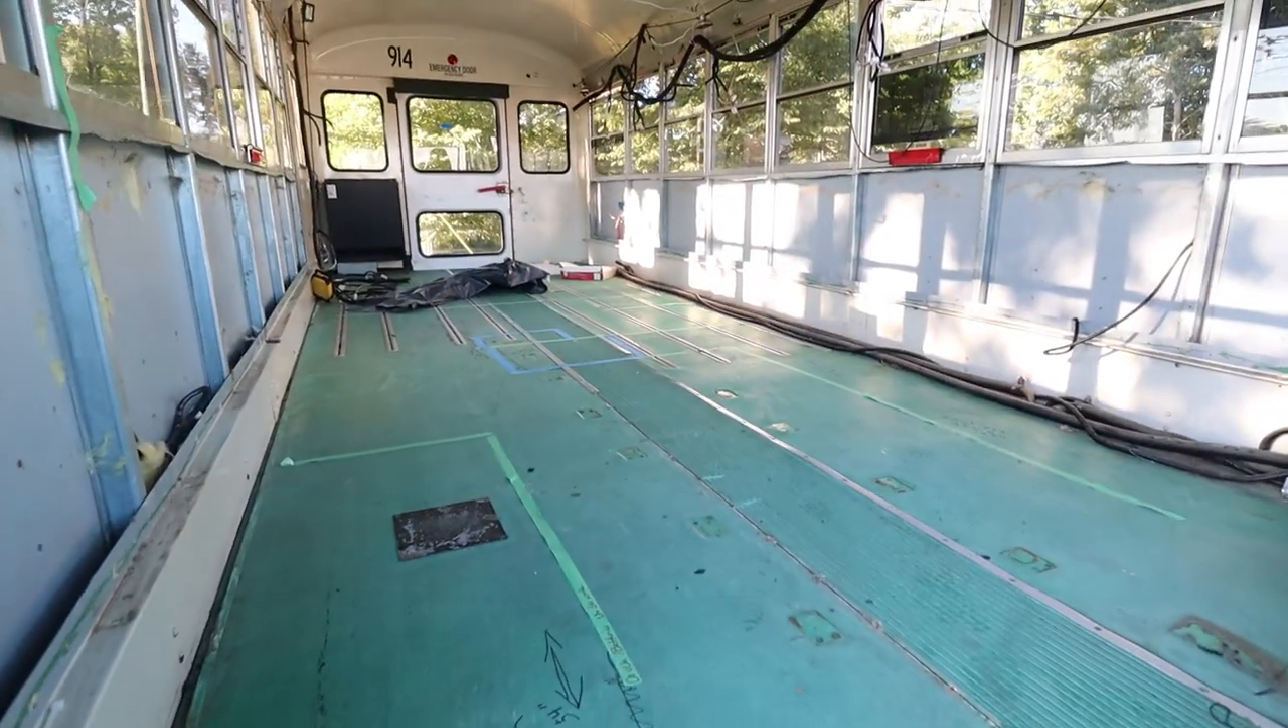We obviously have to pull up this floor still but there's all this aluminum tracking over here that has to come up first.